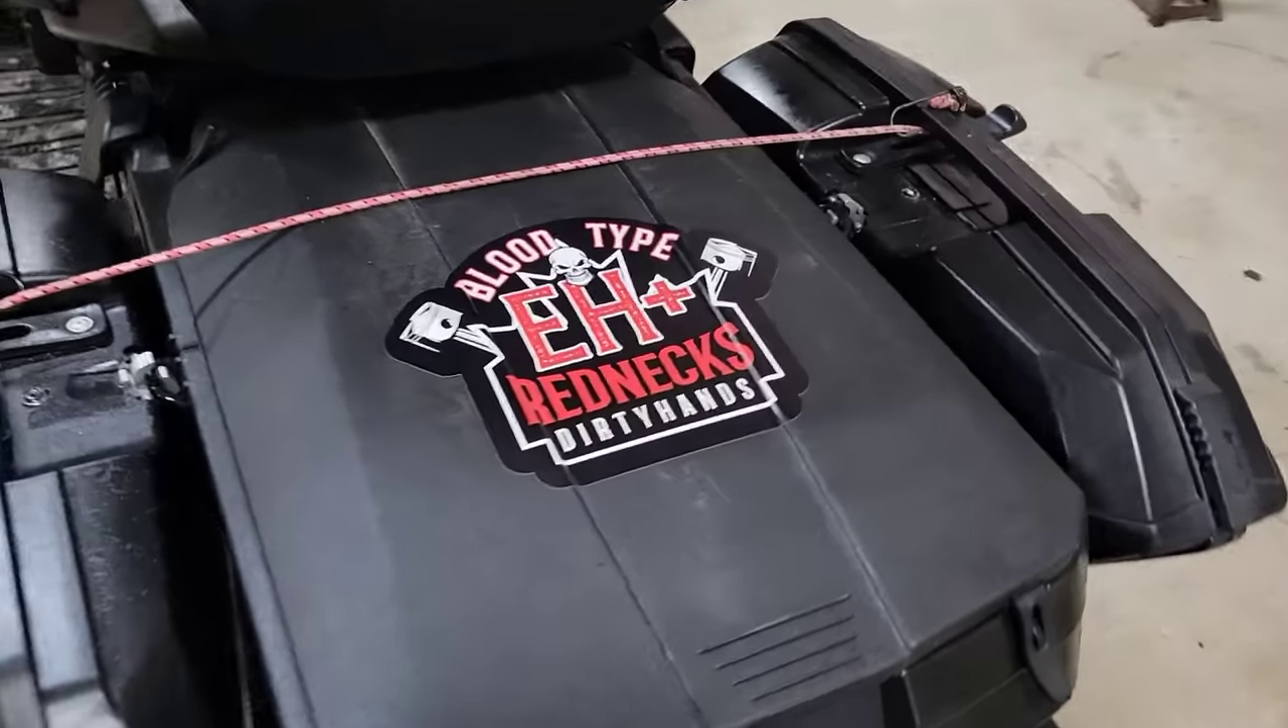So, you're locked and loaded. We got the safety bungee cord going across the back.